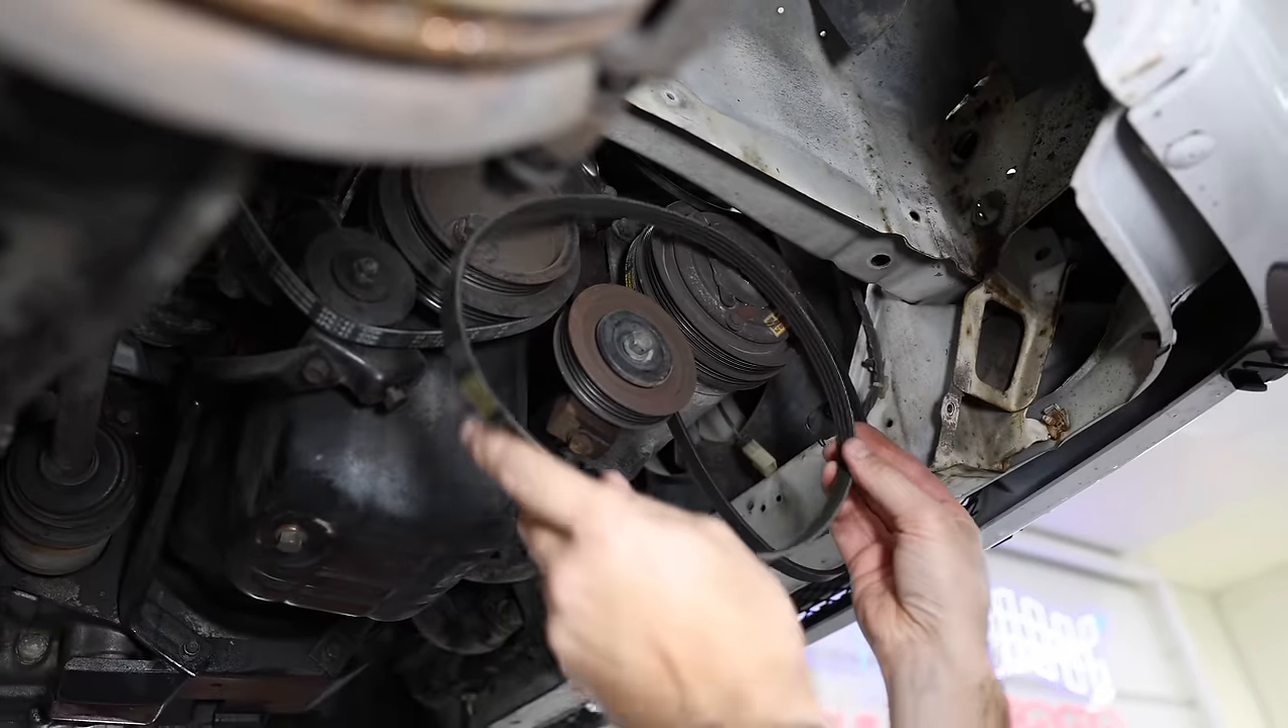All right, belt's off, step one.